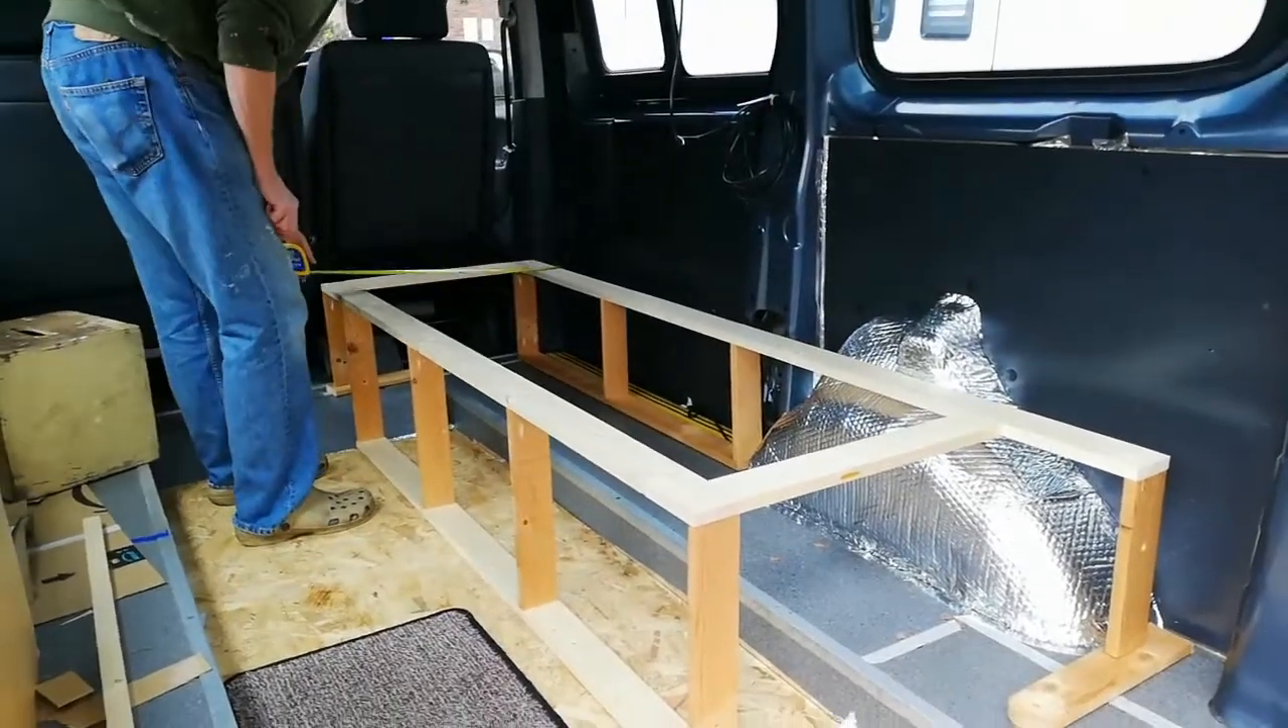And that is the main part of the bed frame a couple more cross supports to put in.